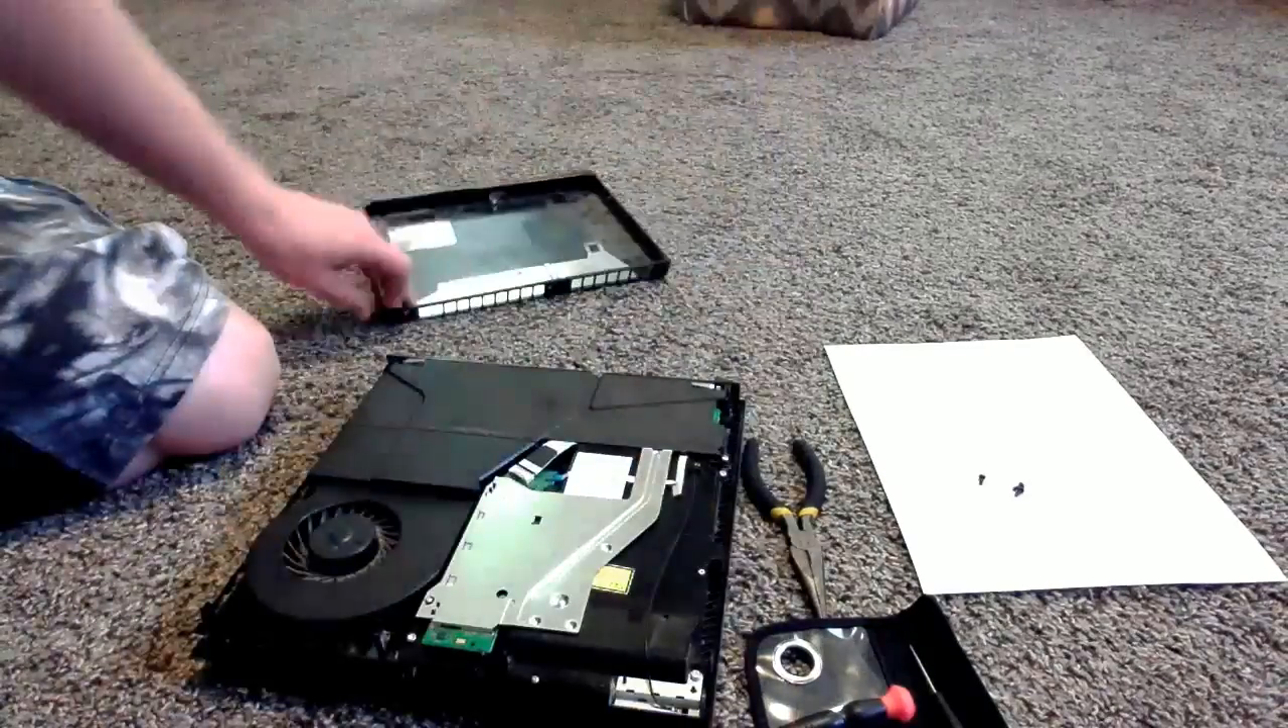So now we have the inside of our PS4 exposed.